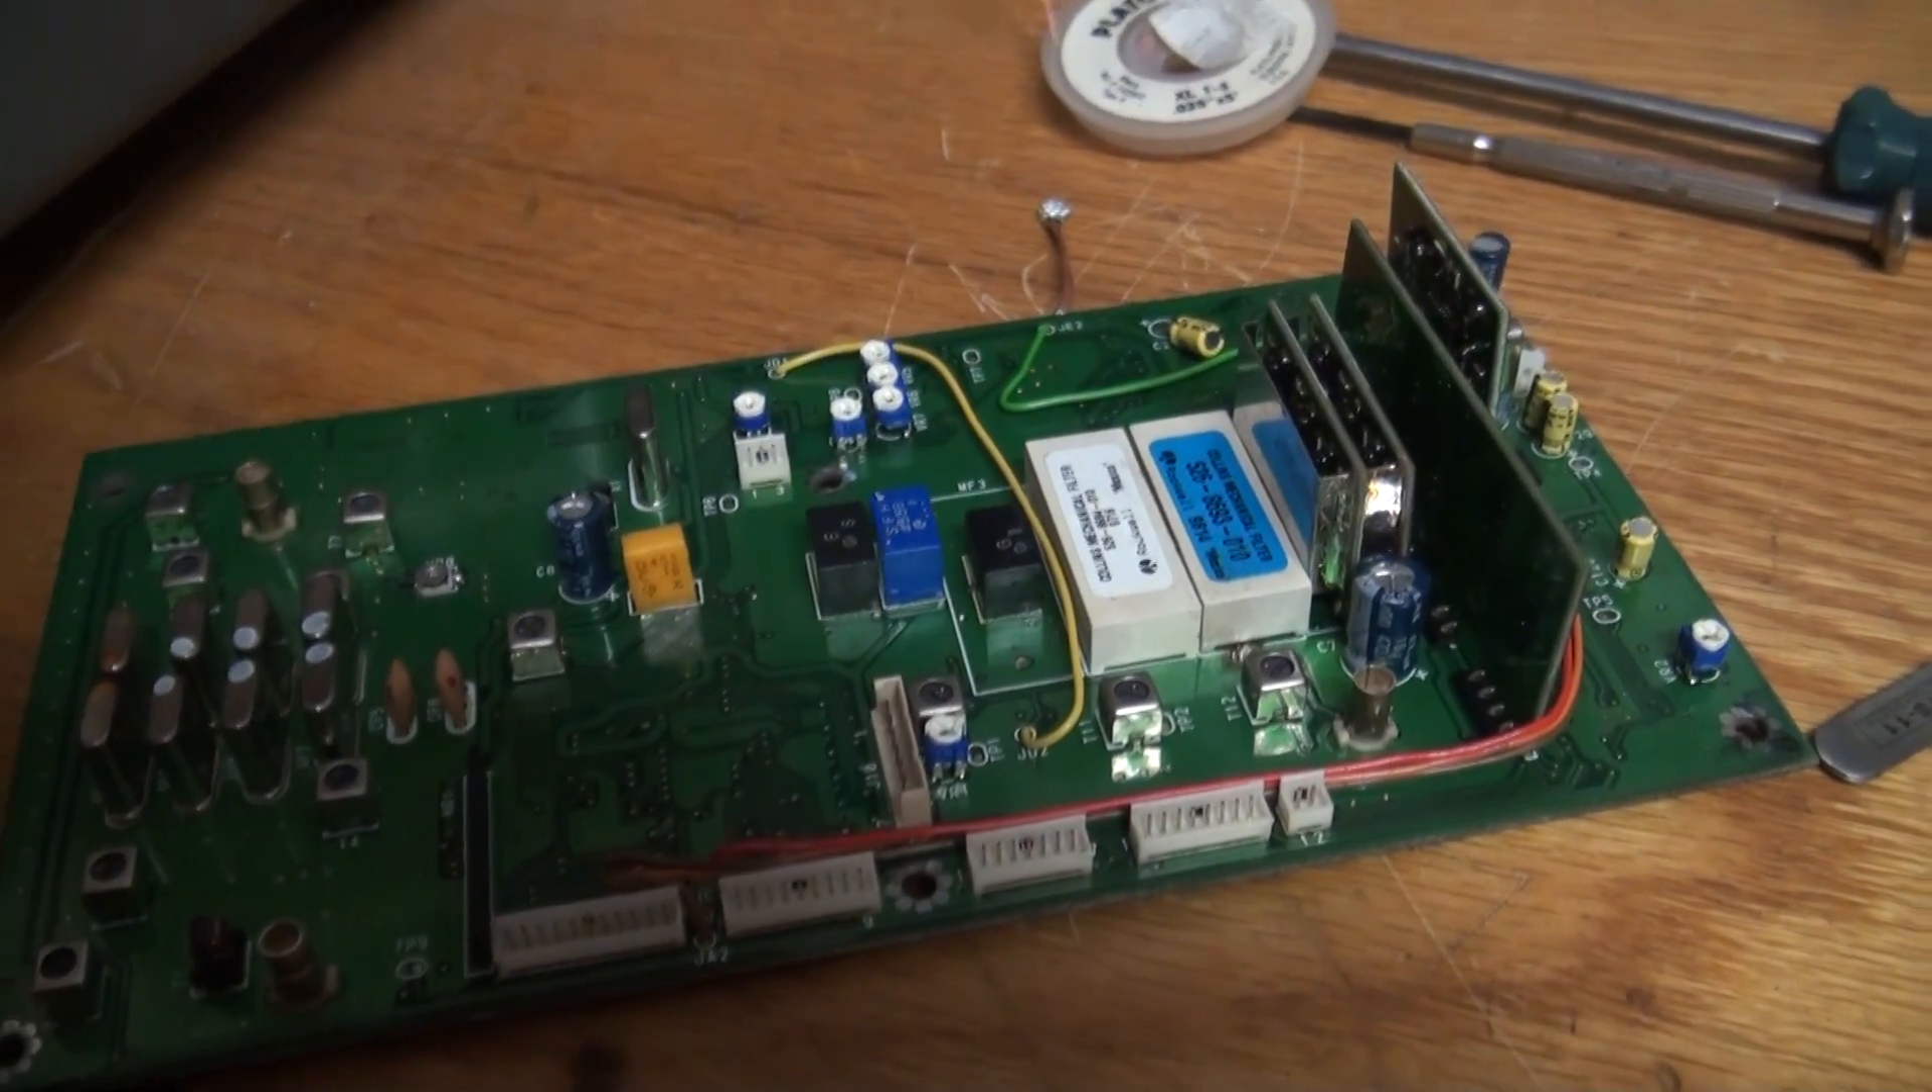I've now installed the filter that's that blue one you can see there it's the 500 Hertz CW filter.